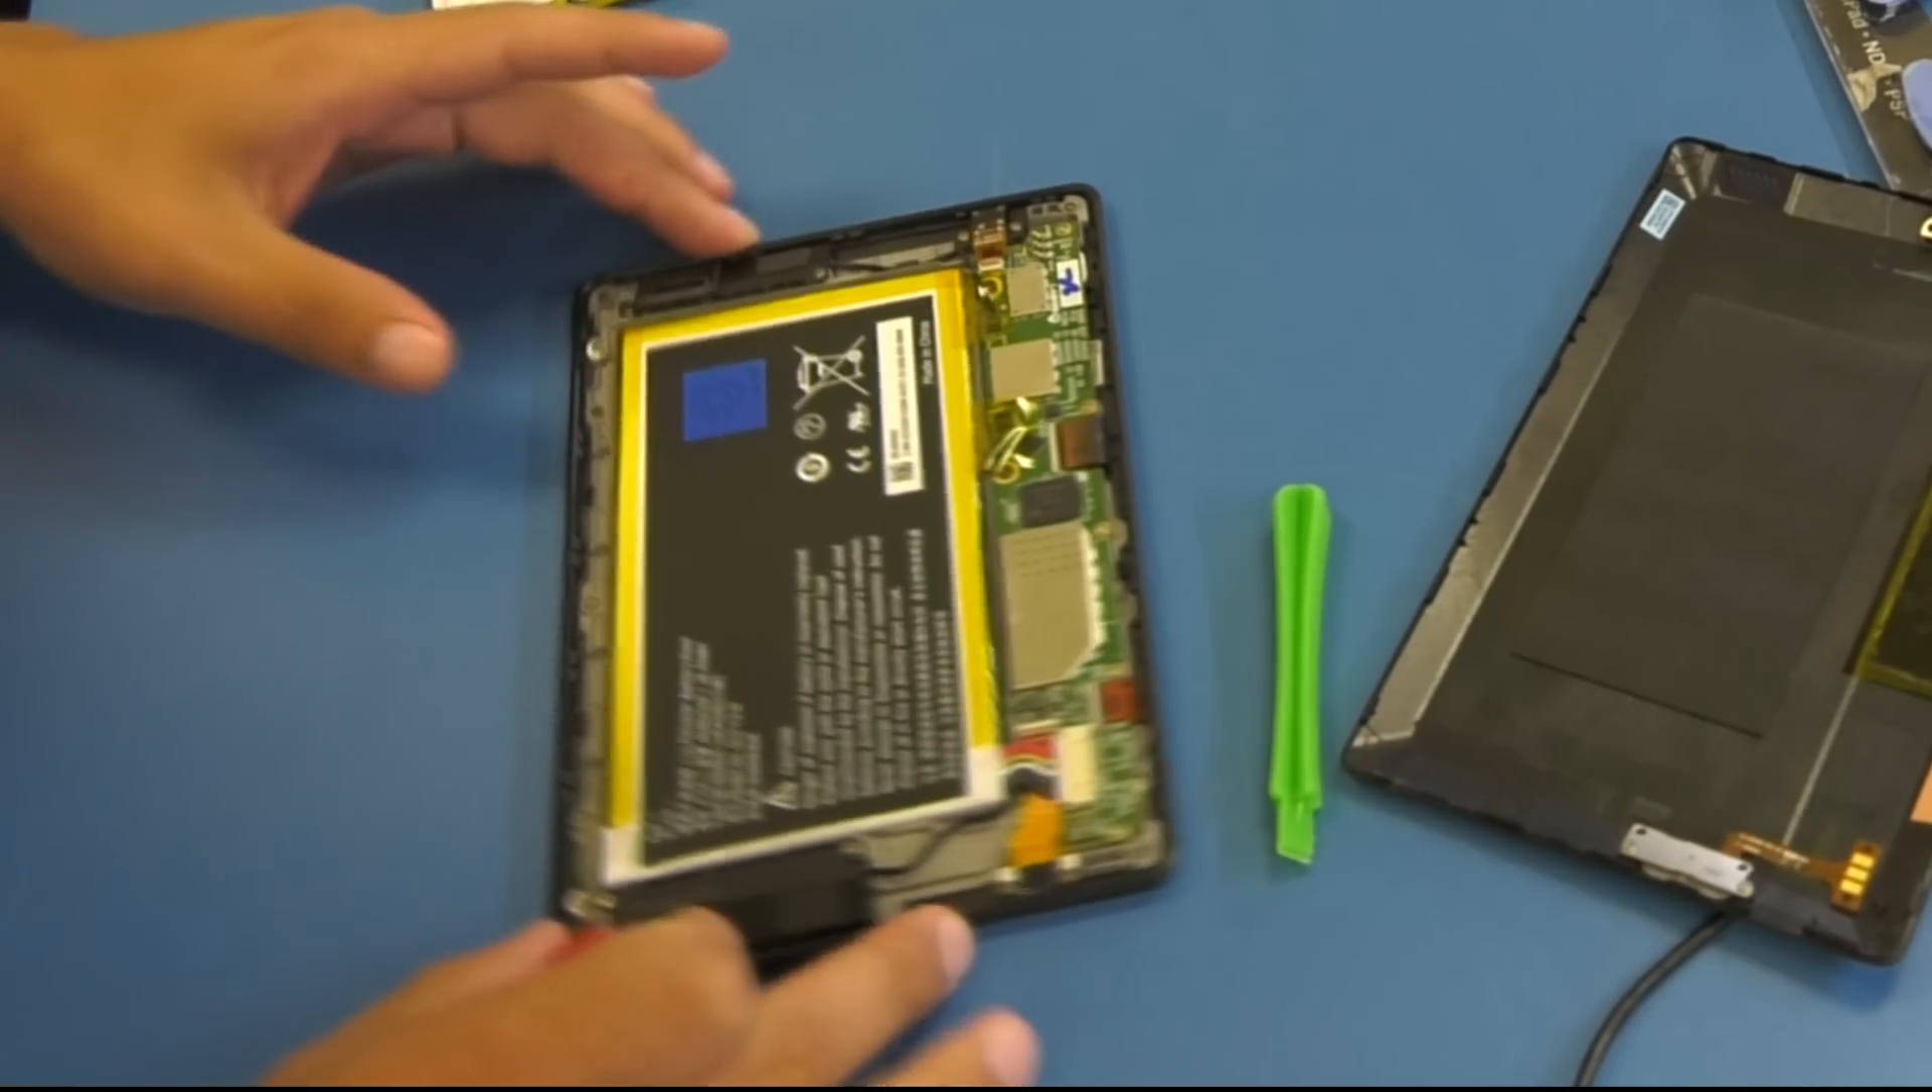Back panels off. As you can see.